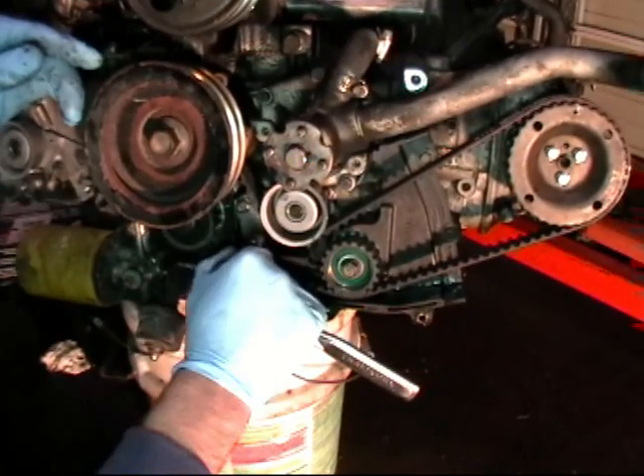Alright now our belt is on there completely.